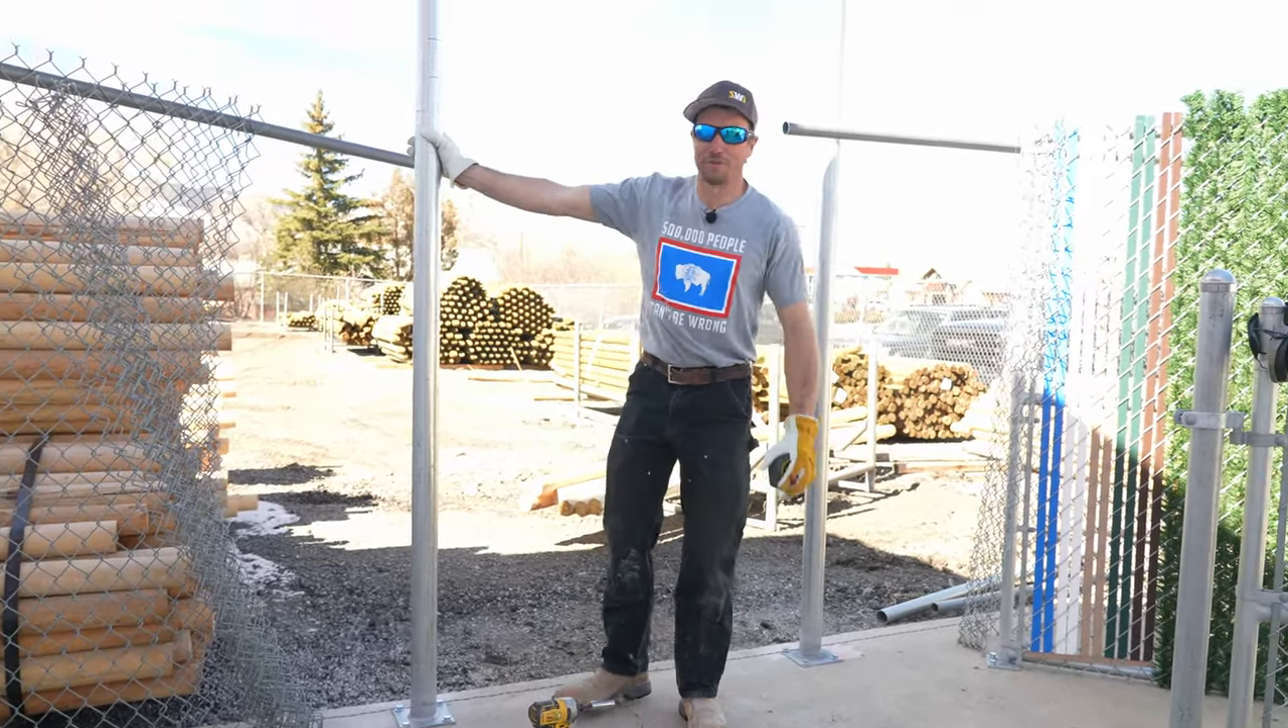Okay, so now we have one post and two posts, both our posts in.